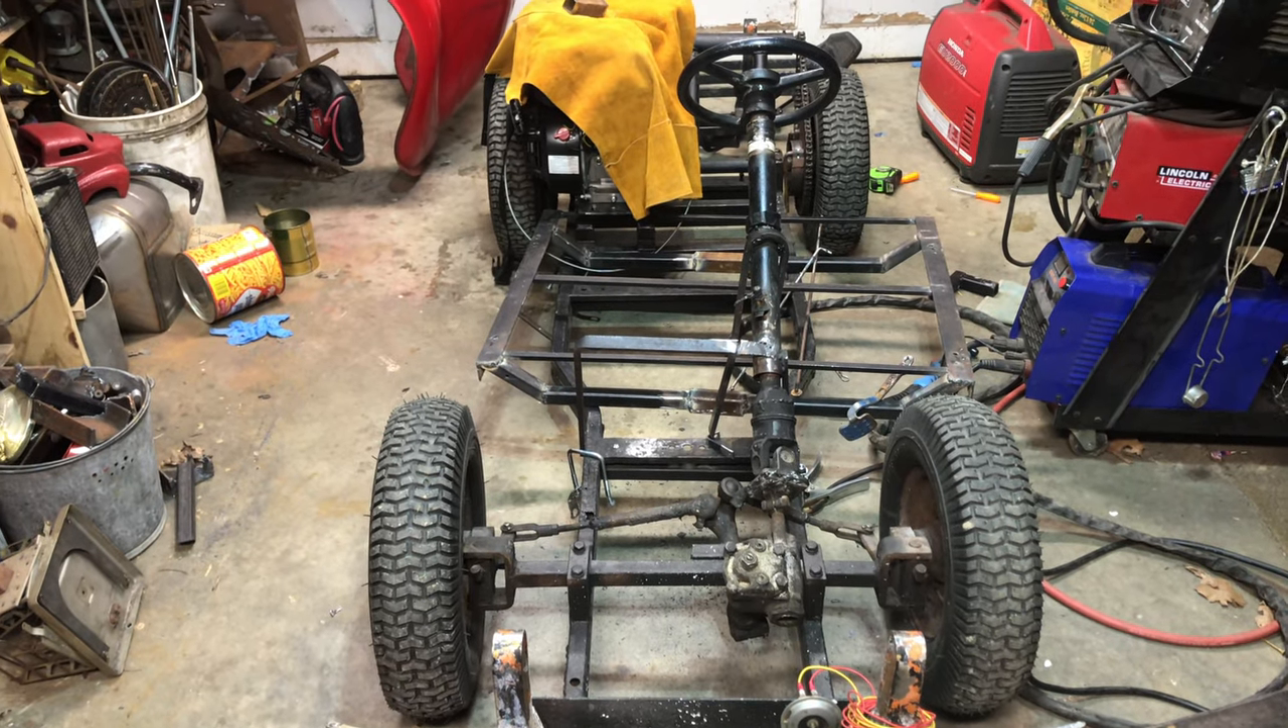Well, I've taken the body off and it's a little chilly outside today and kind of rainy.